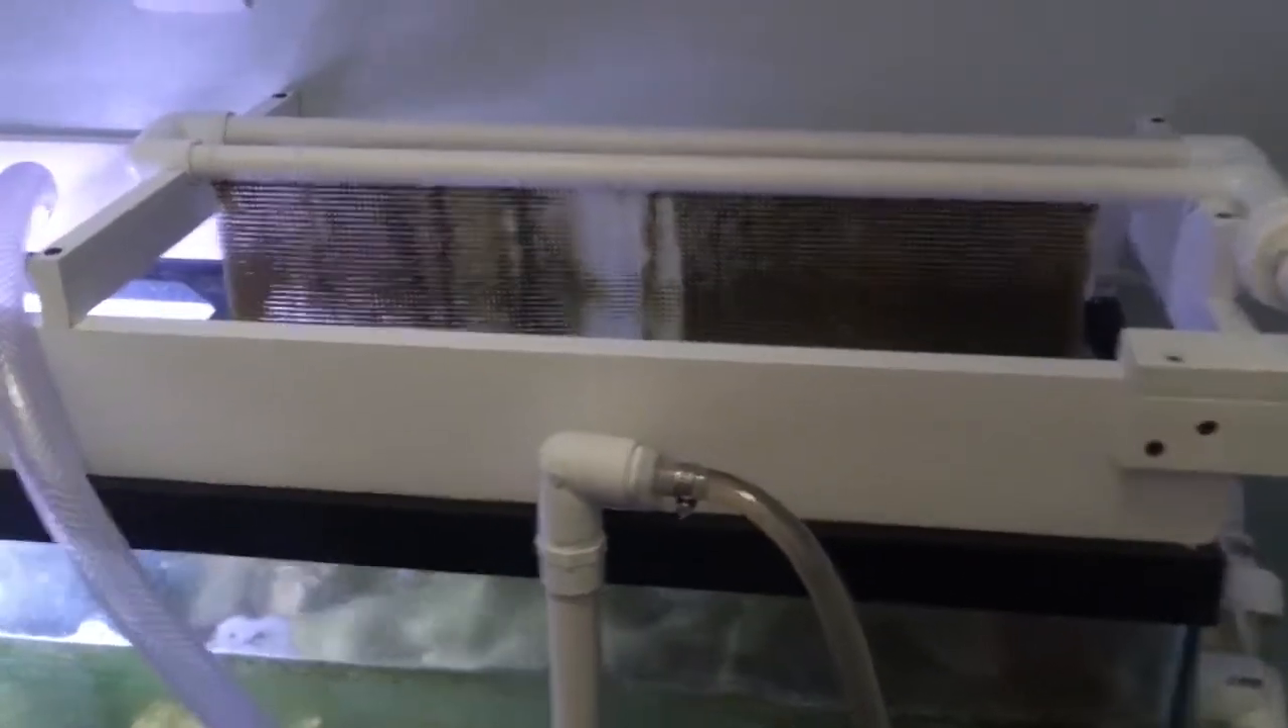I mounted this algae scrubber above my refugium that's a 55 gallon tank and it covers half of it.